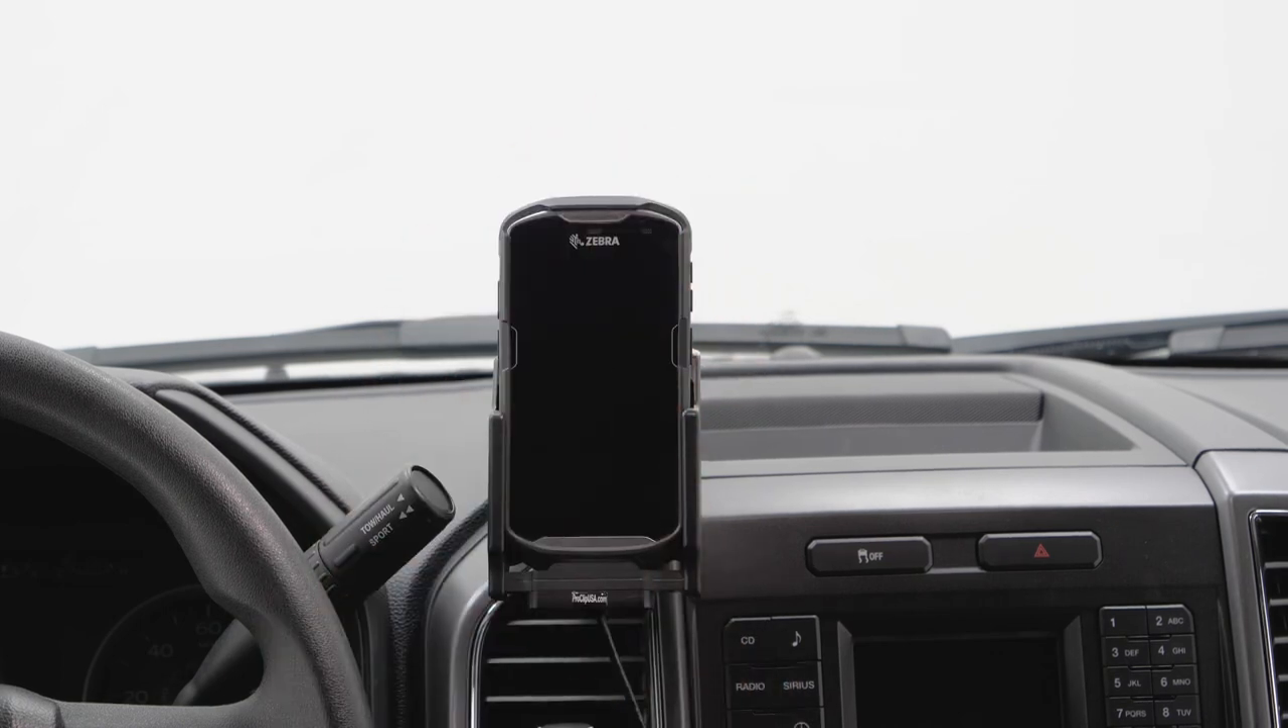Now our device with mount is in place.